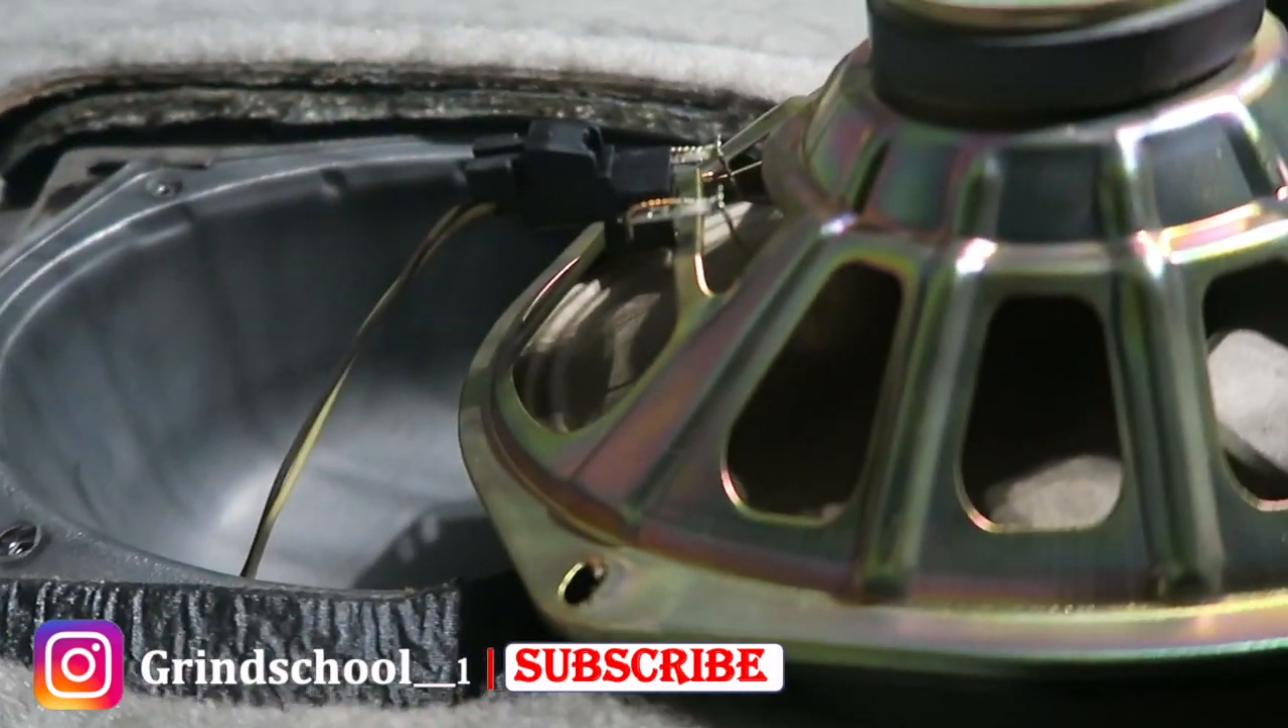So I got the speaker out.